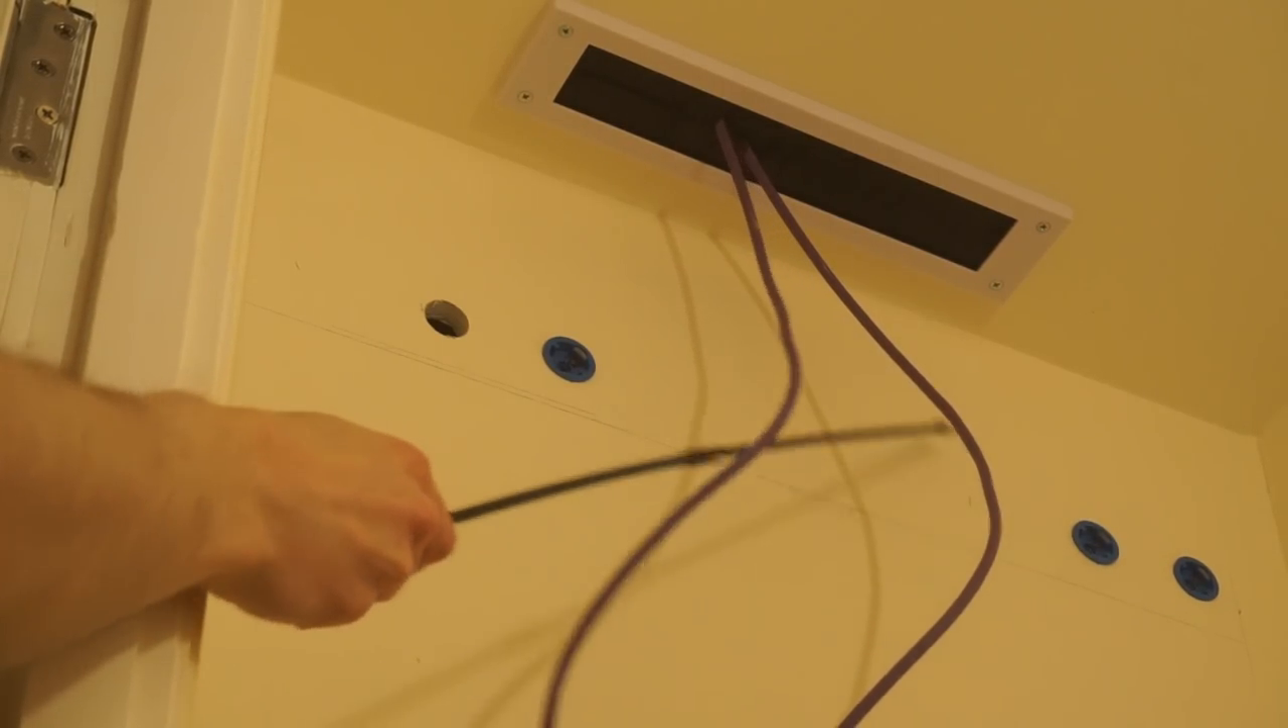Okay so as you can see here I've now mounted three out of the four fixings so there's two there, one there, then a final hole here to put the final fixing in.